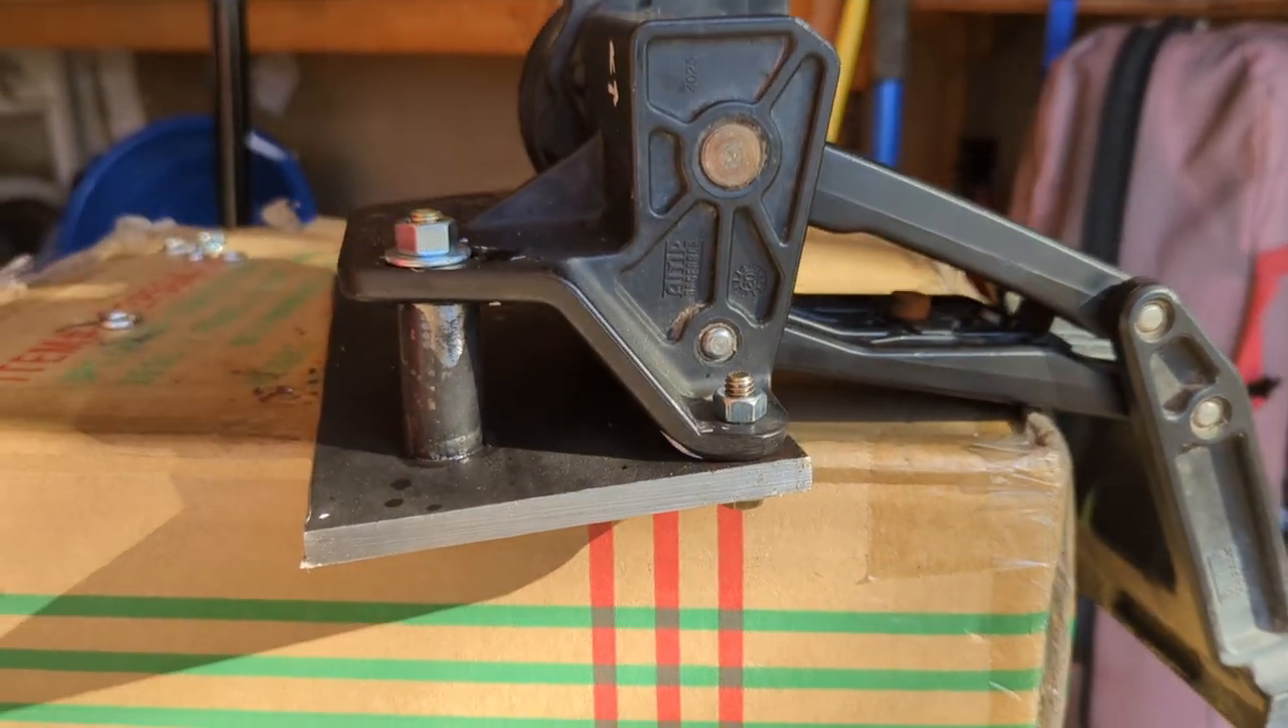As you can see I've got my amp research step all mounted up. And same thing with my horizontal plate.